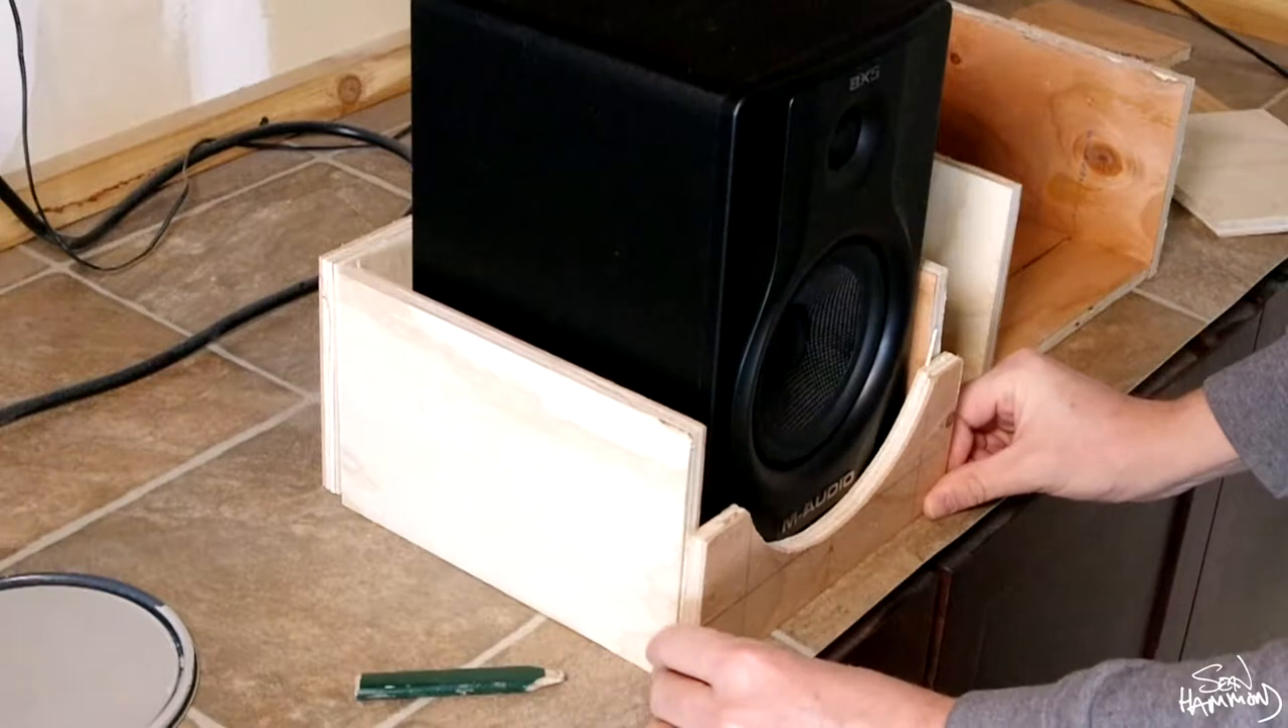So there you'll see the half circle matches the large driver of the studio monitor and it also helps not block any sound or anything like that.